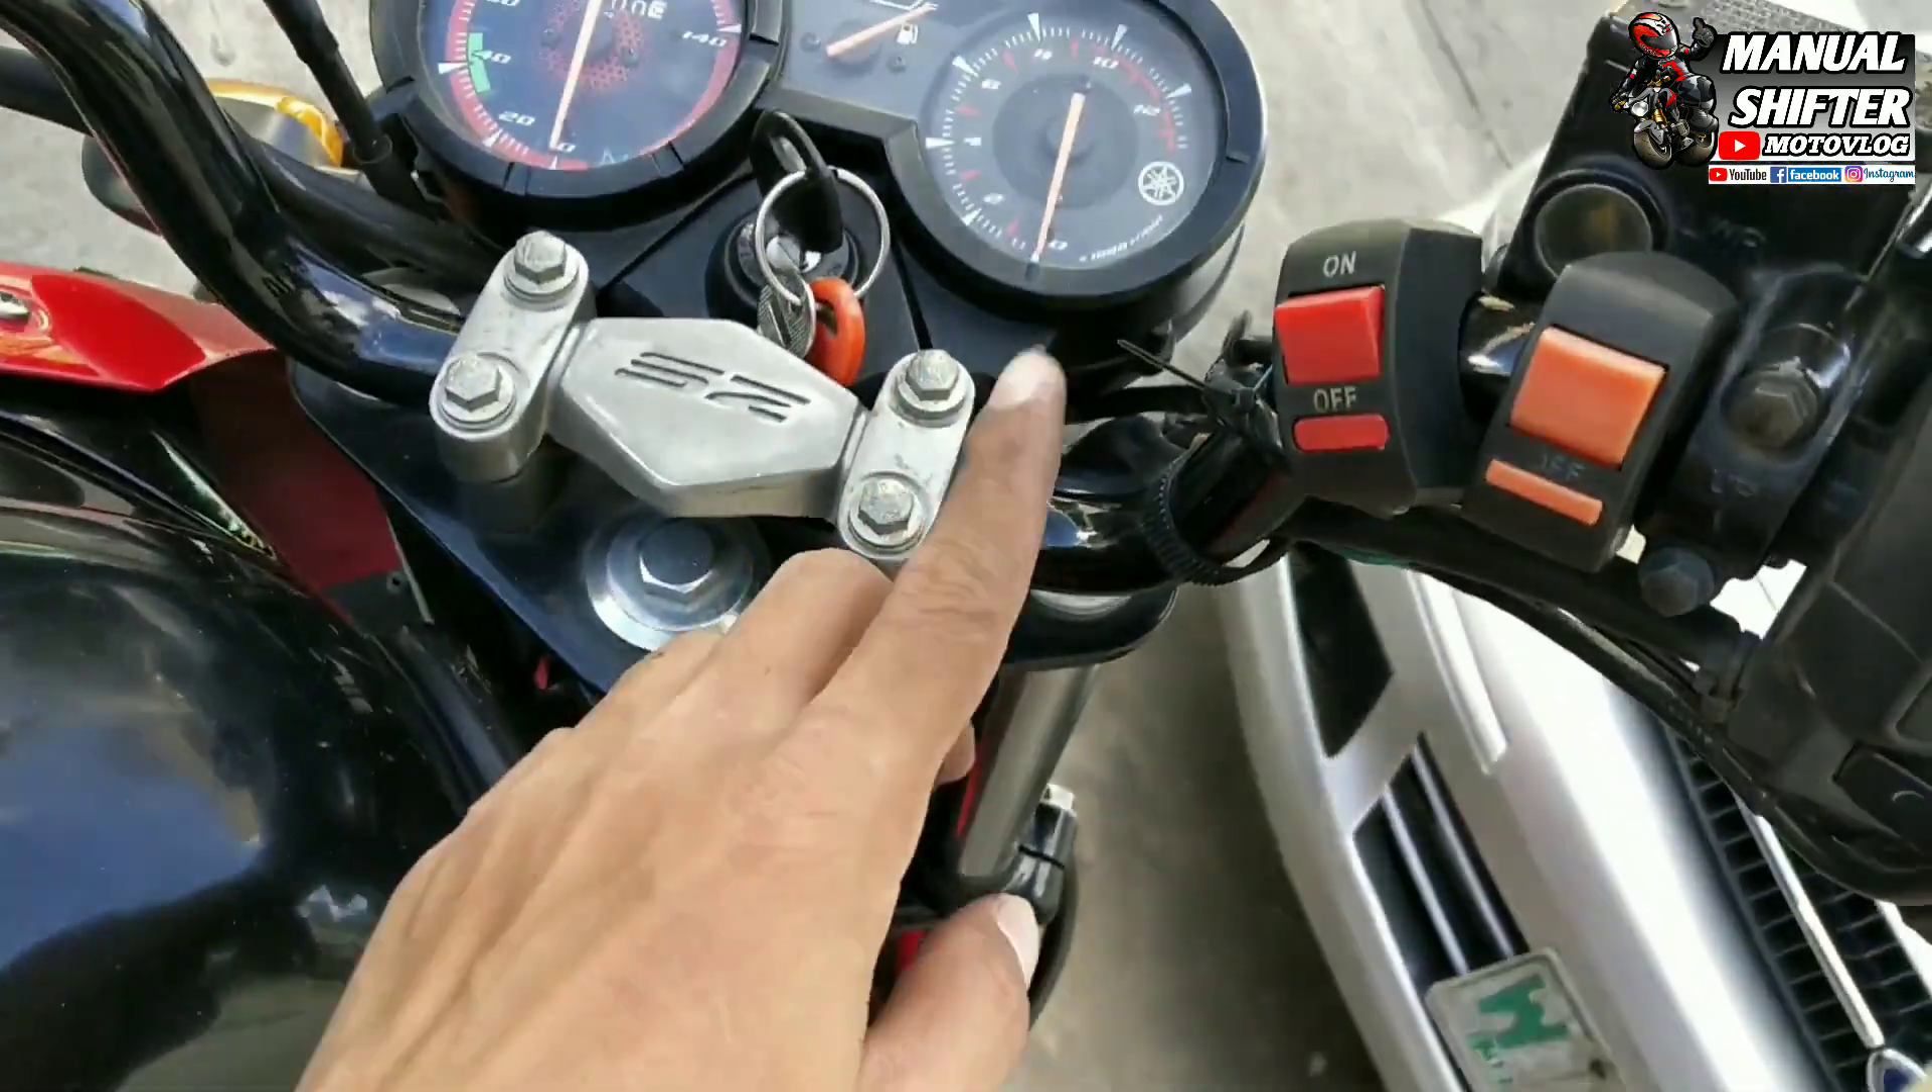Meron na tayong Nakakabit na switch Ito yung dating switch pa nya.